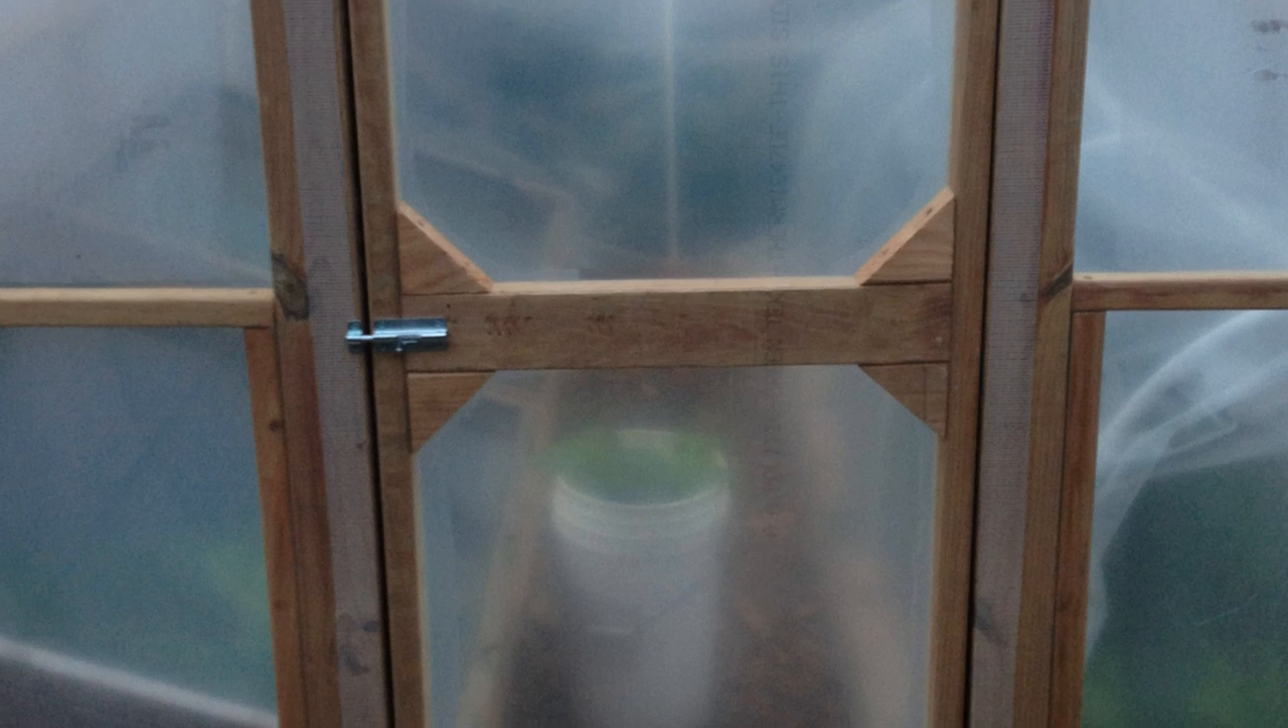This is what the door looked like after being installed.